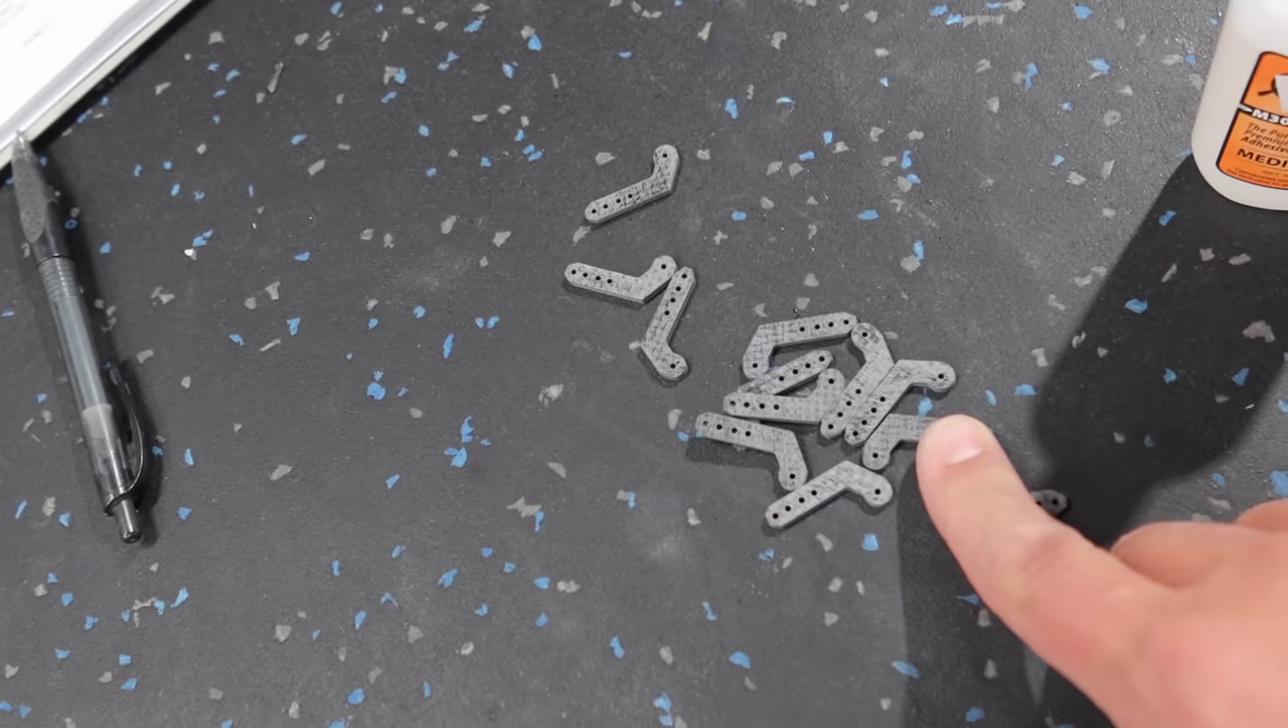So we've pulled all of the uh hinges off of the little board that it comes on.